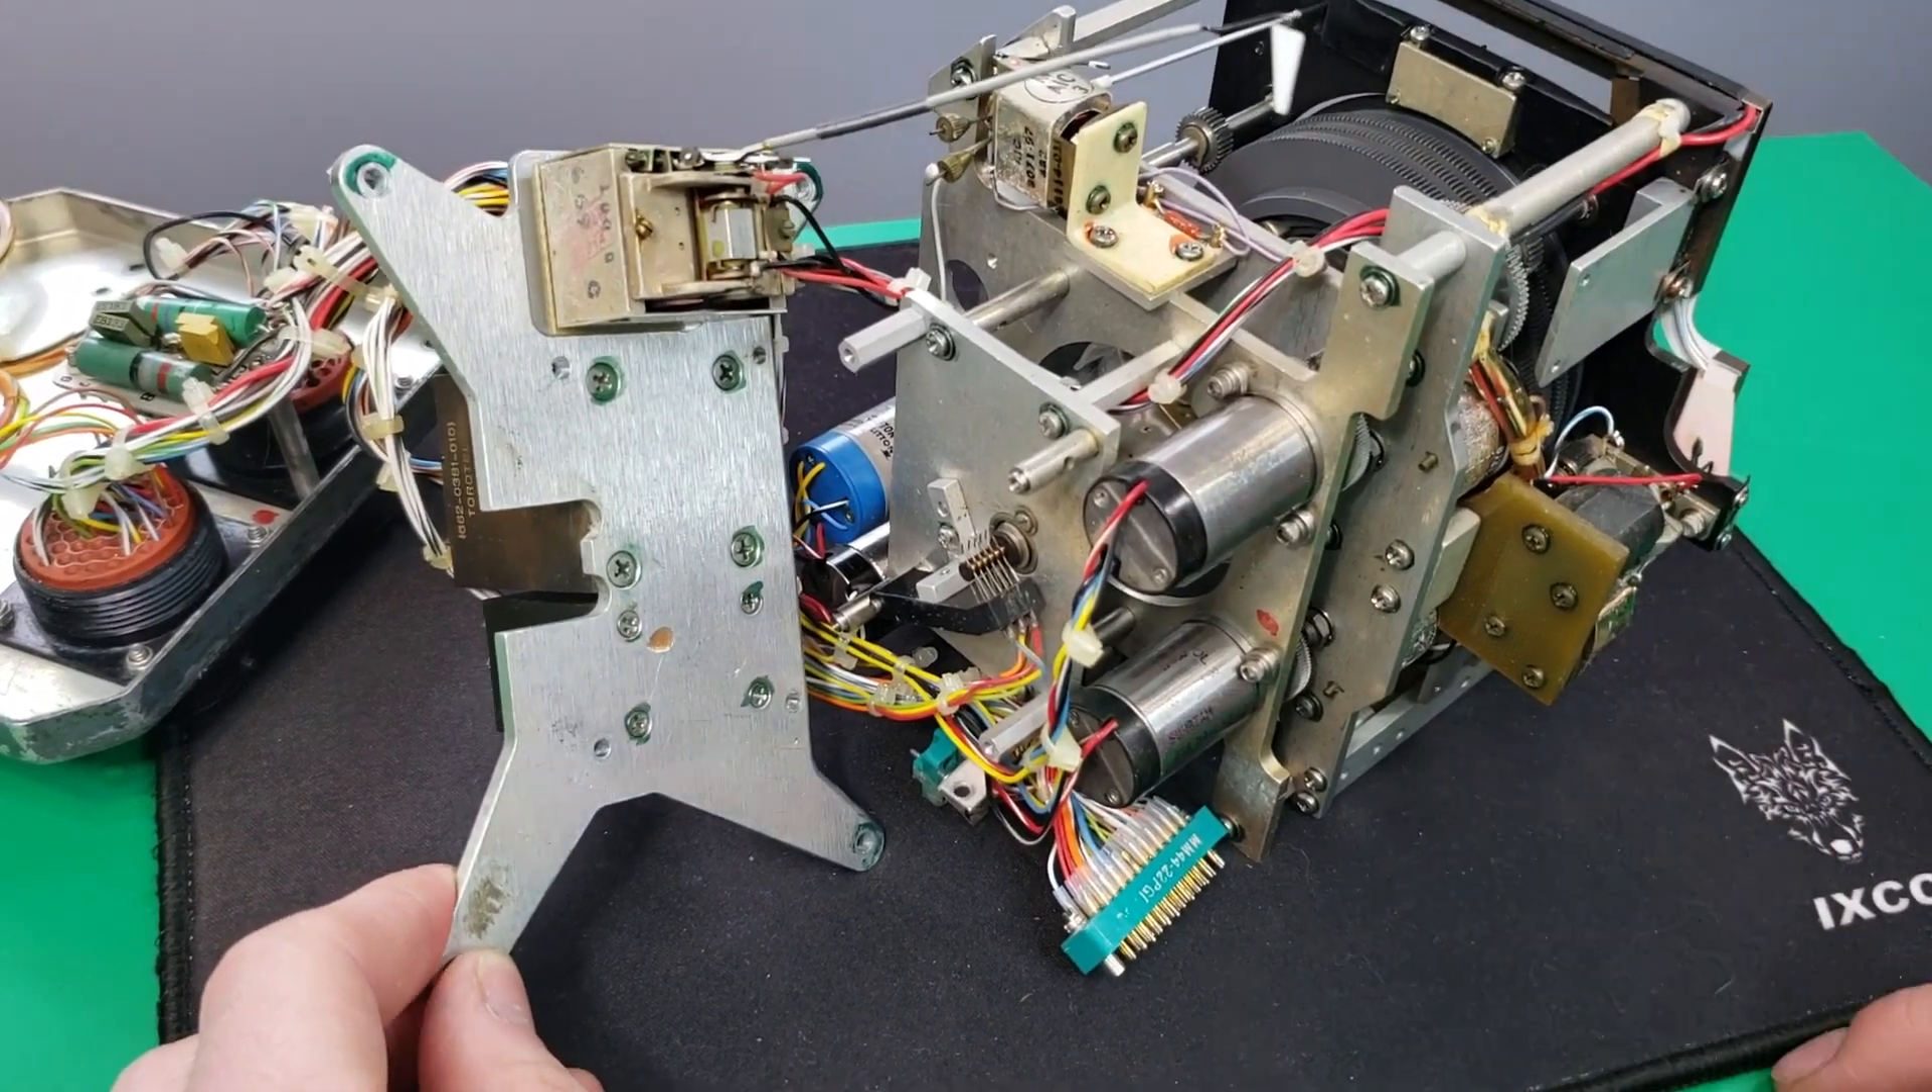Alright so we've got this metal plate here removed.